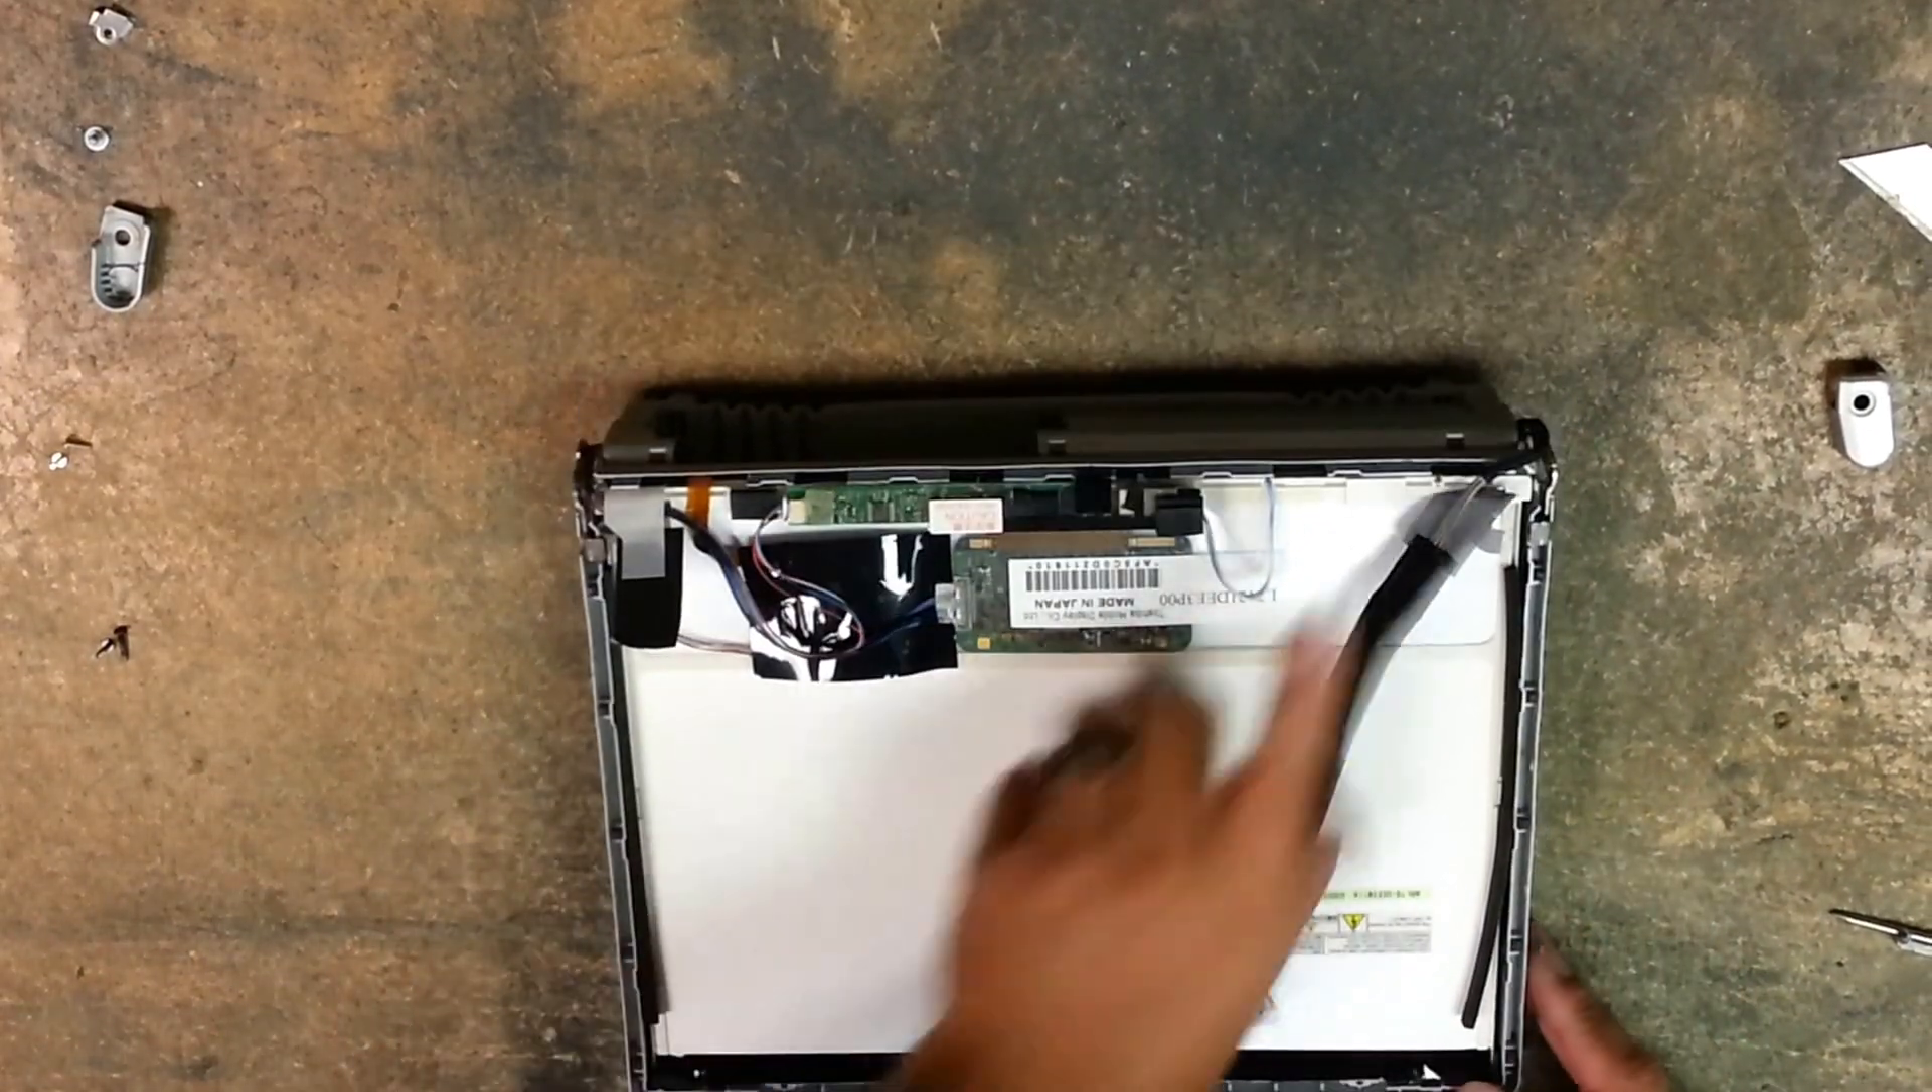You have removed your lid. So, now we have access to your LCD.